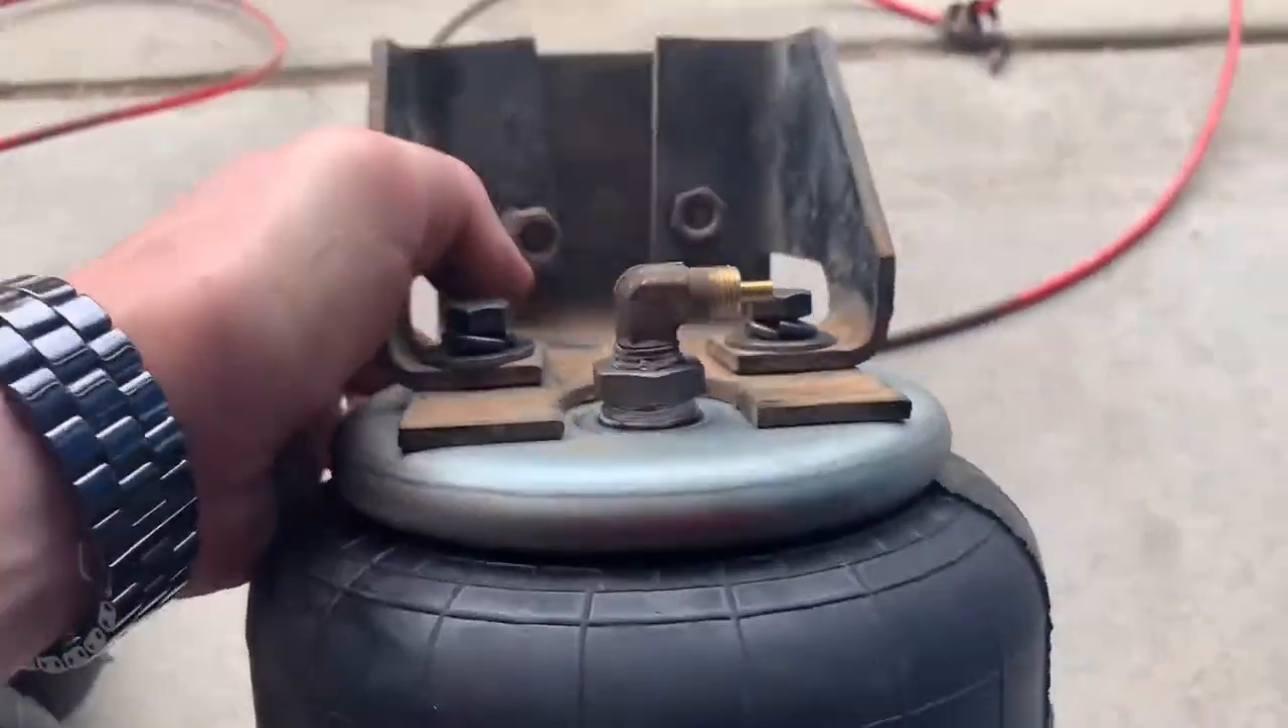I don't have the hose connected yet.